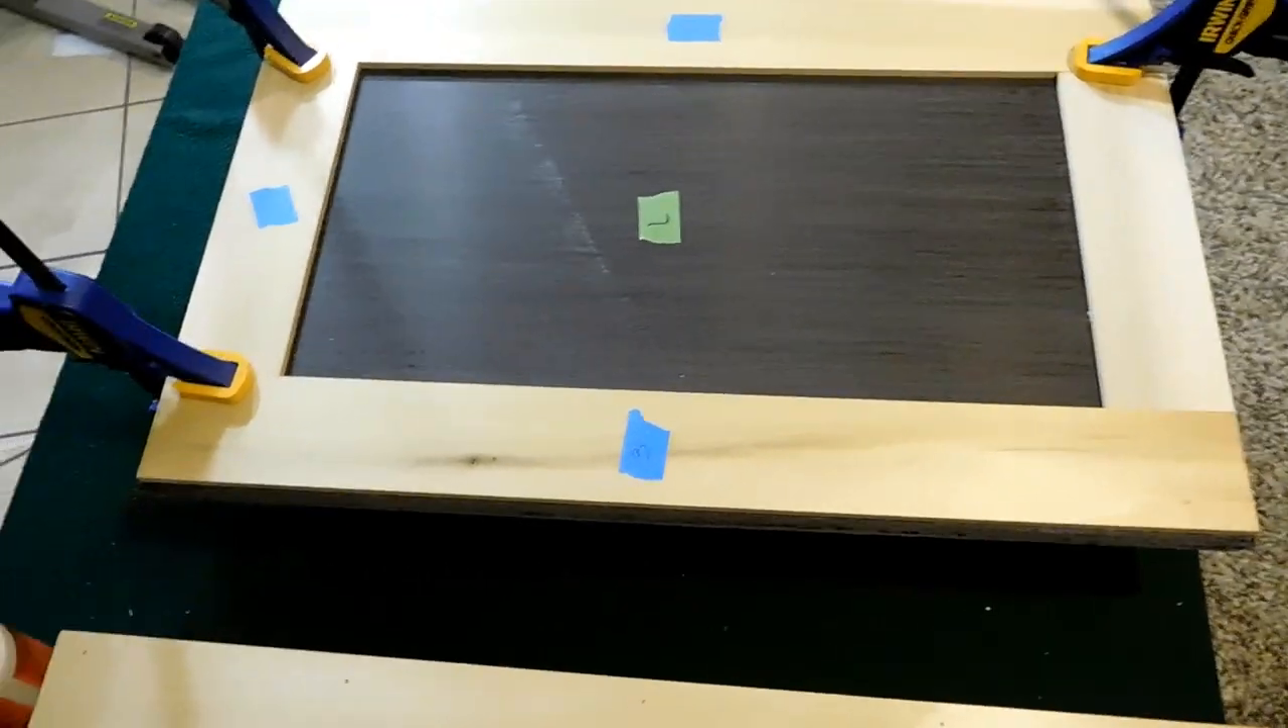Okay so now I have got all of my pieces glued on.